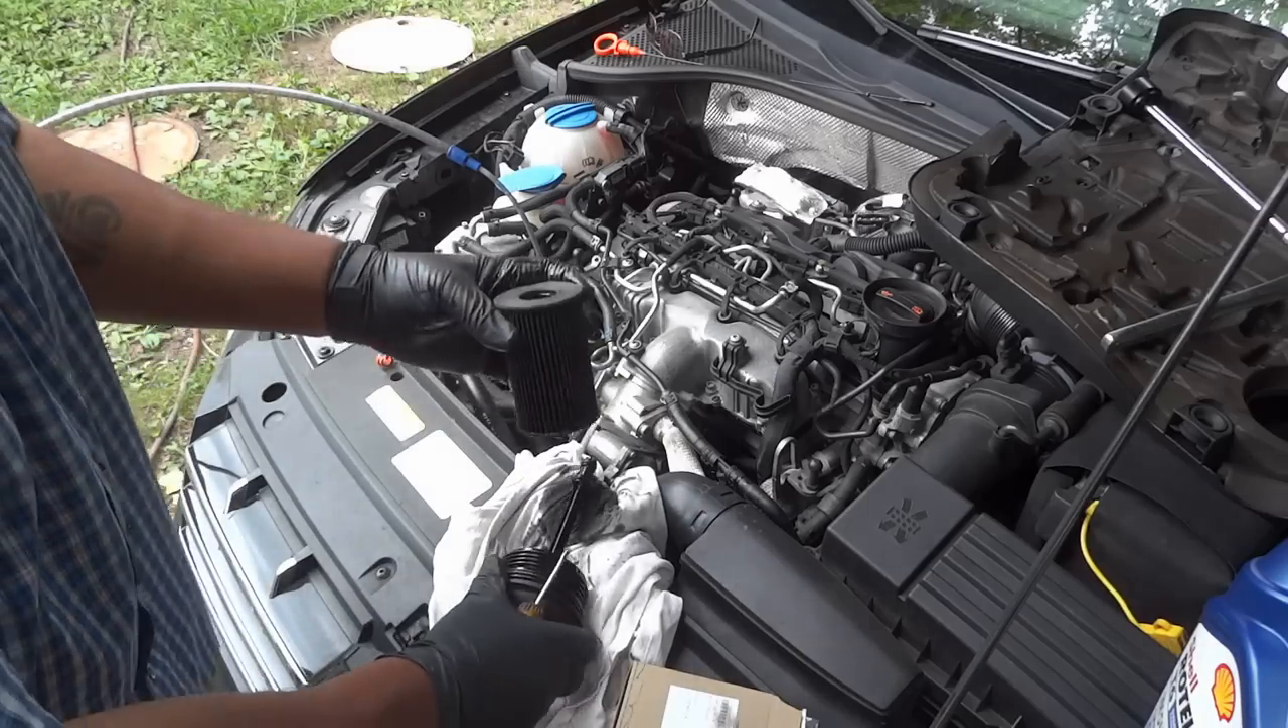Alright, so at this point, I have the filter out.